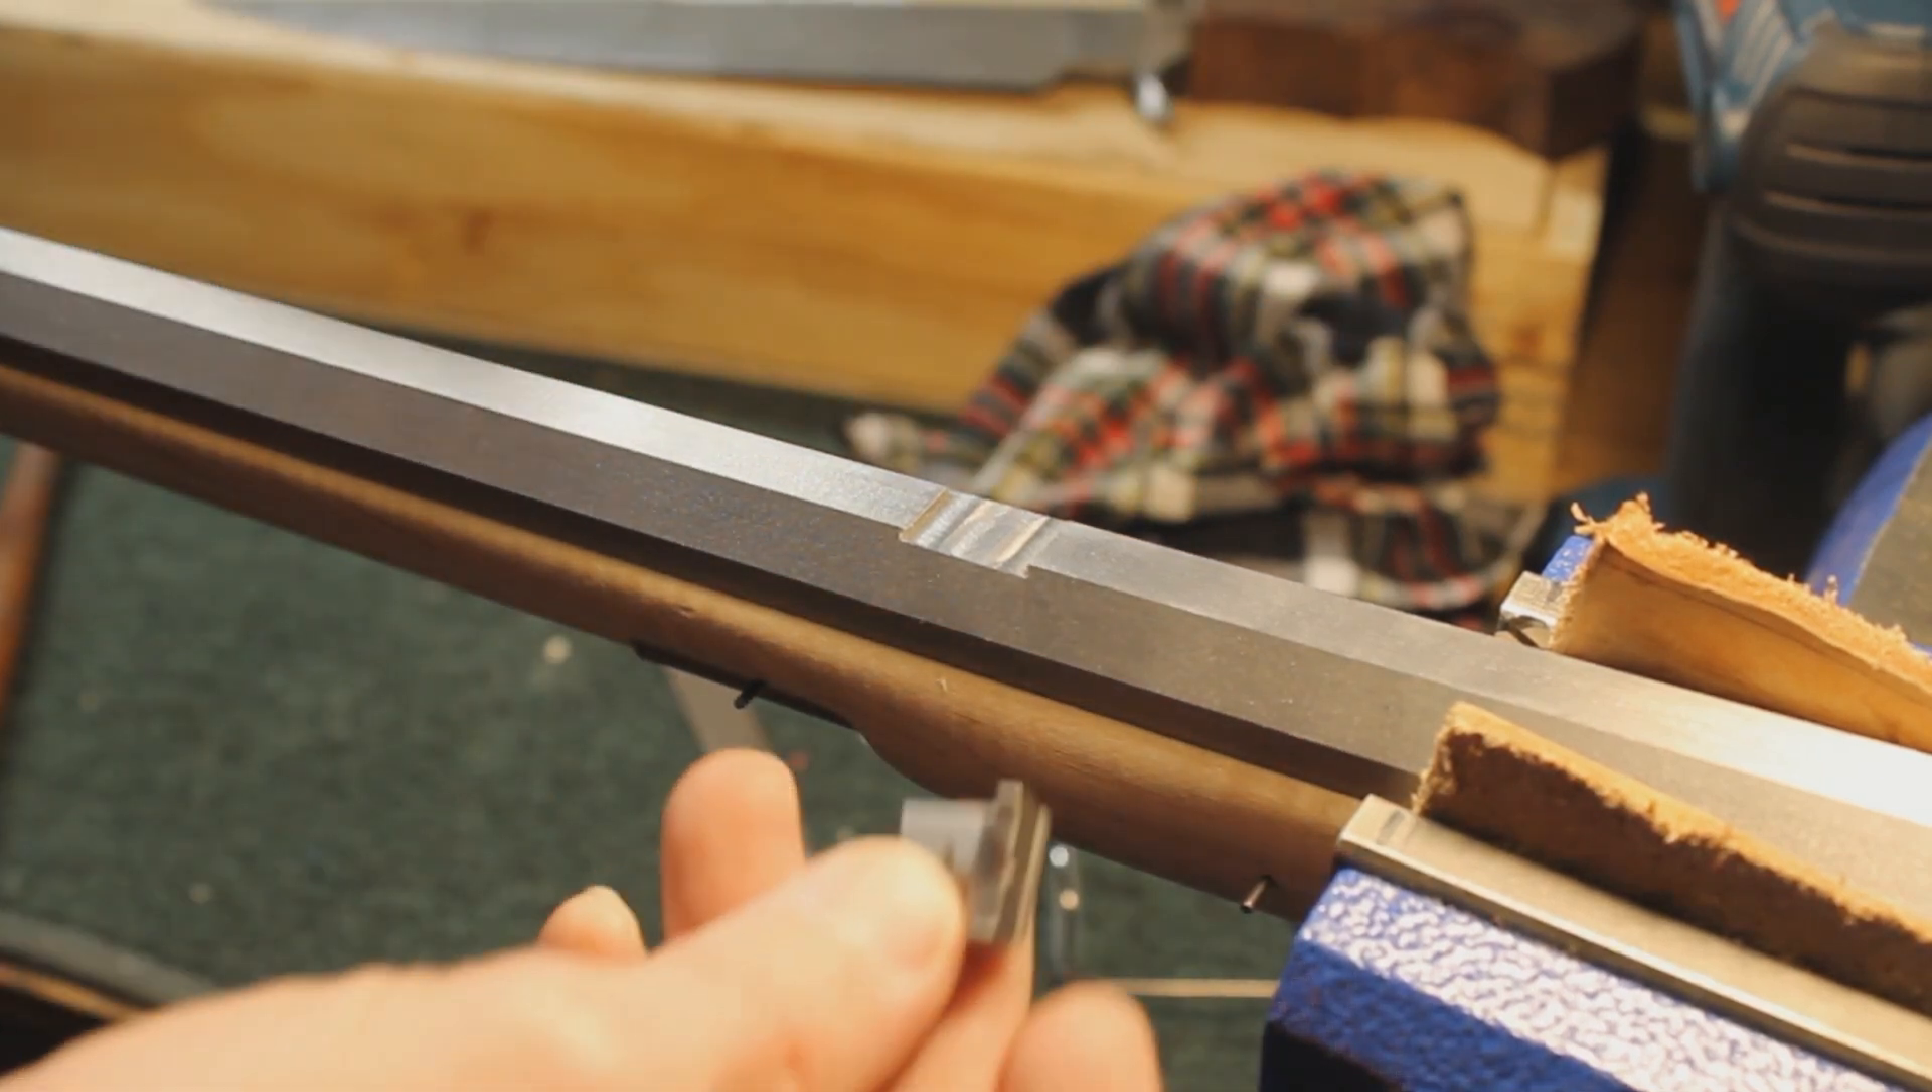It's been a couple of weeks since I've gotten to work on my Kibler rifle kit here and really I have nothing left to do for mechanical assembly other than to put the sights in.